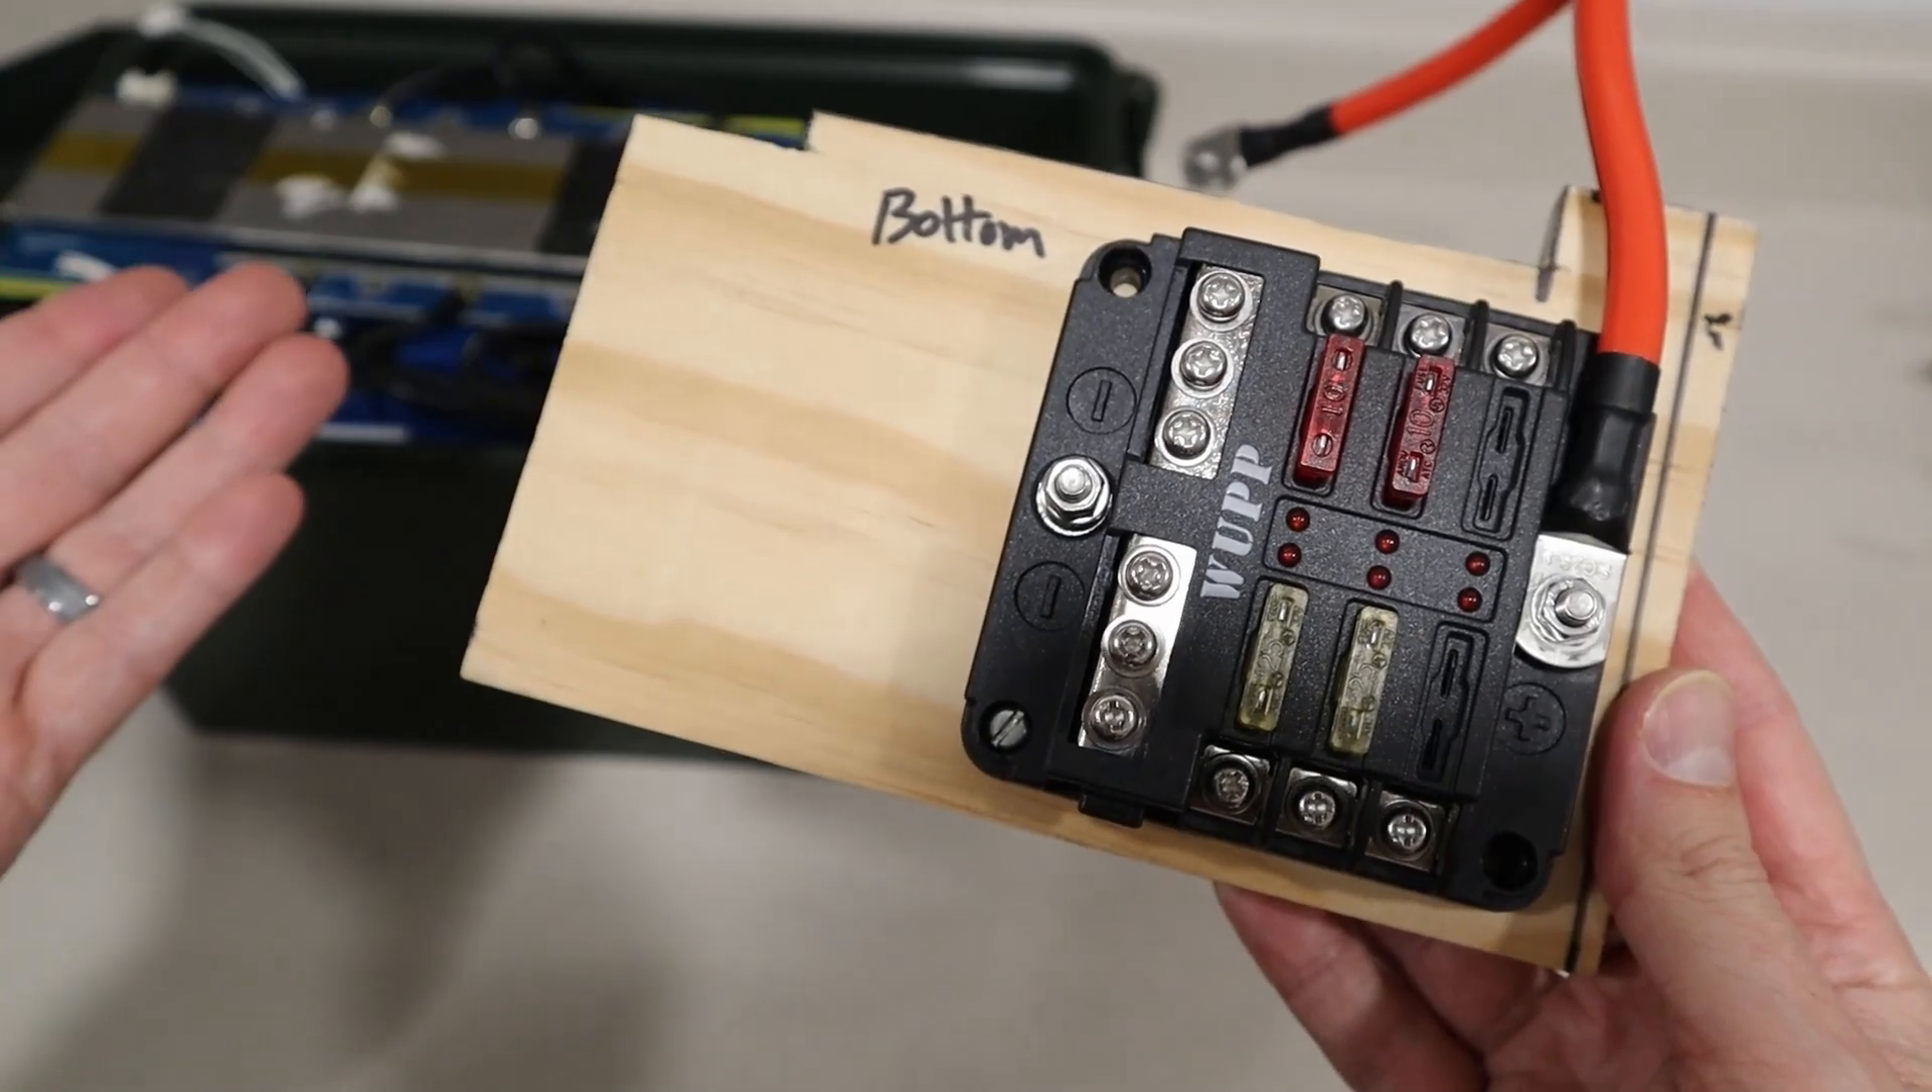I've gone ahead and cut out this piece of board and mounted my fuse block to it.